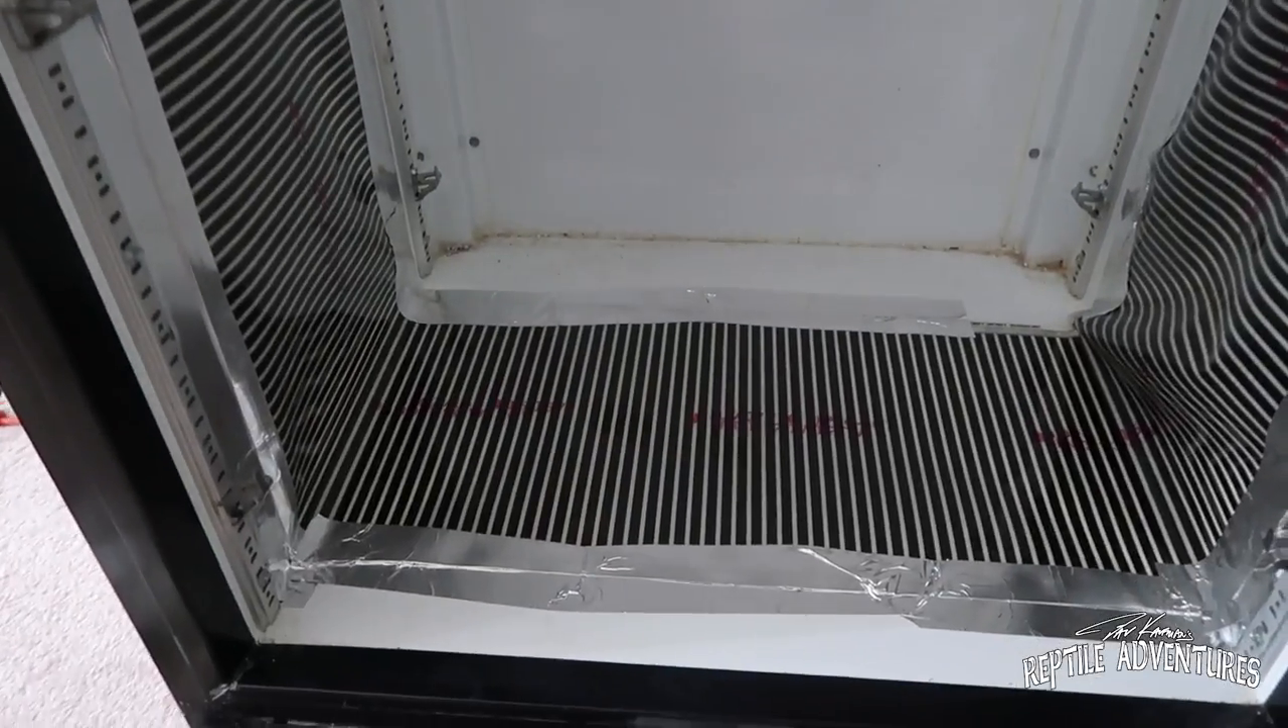All right, so we got all the heat tape done. We had a one little bump right there in the corner, but the way that the shelf is going to sit, that's going to be under the shelf. It's not going to be a big deal. The rest of it is nice and smooth and flat exactly how it should be. So heat tape is all complete.